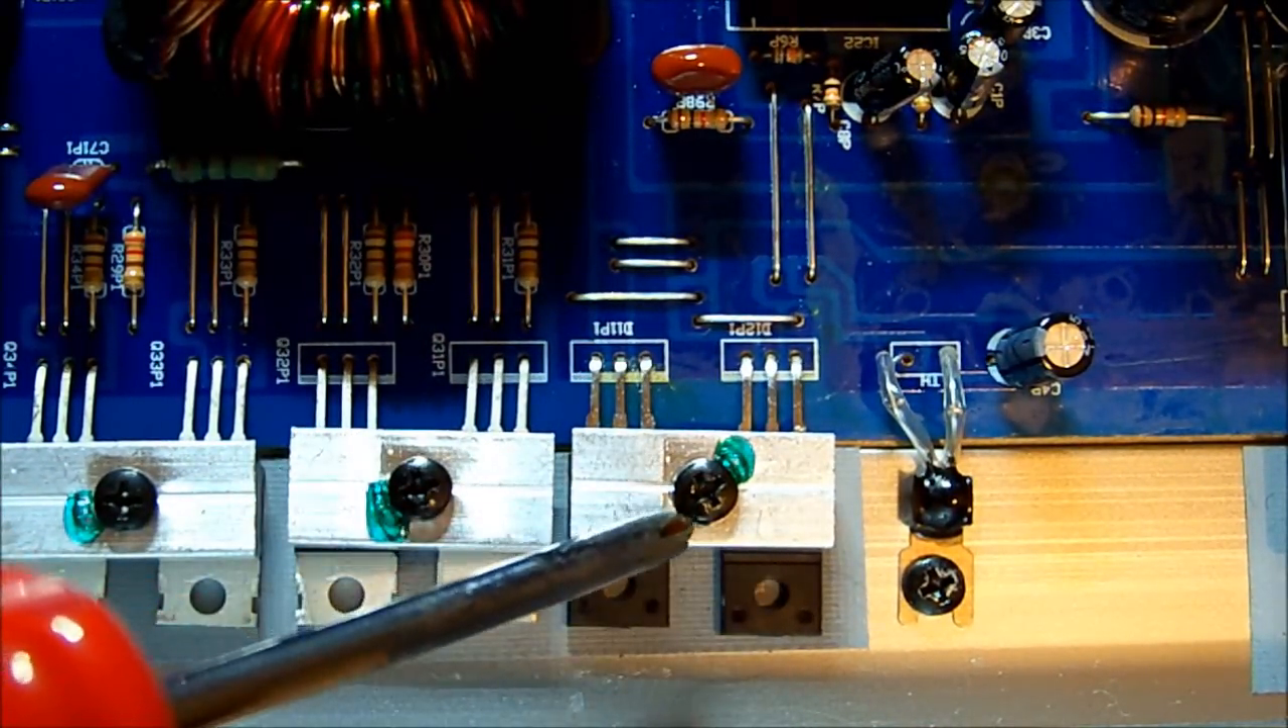I haven't taken the heat sink off yet.